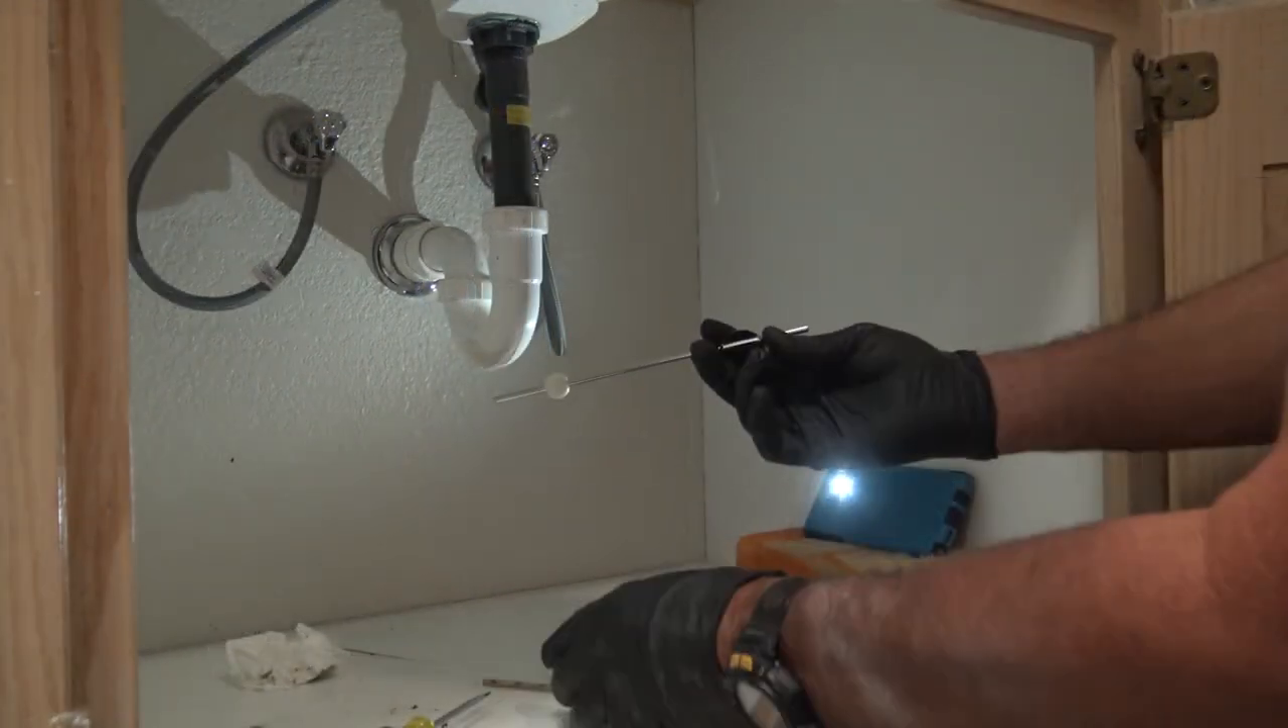The drain is connected.